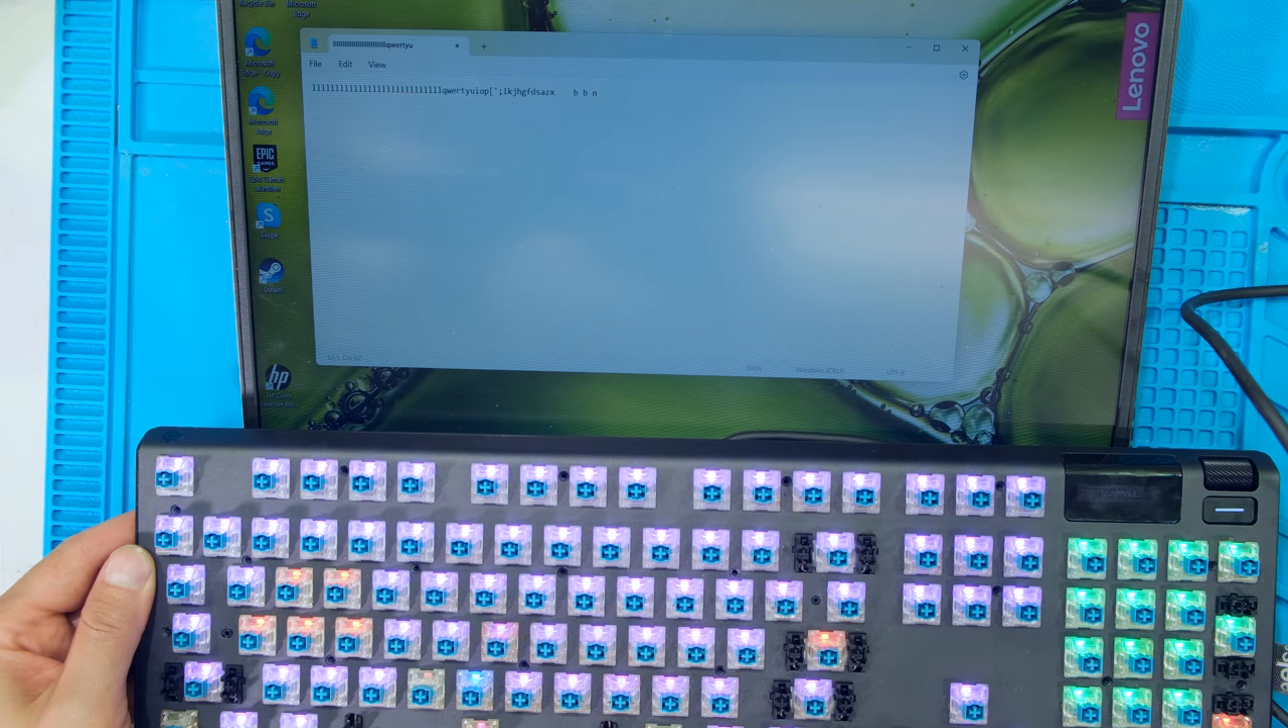So all I need to do is put the screws in and put all the keys back on.